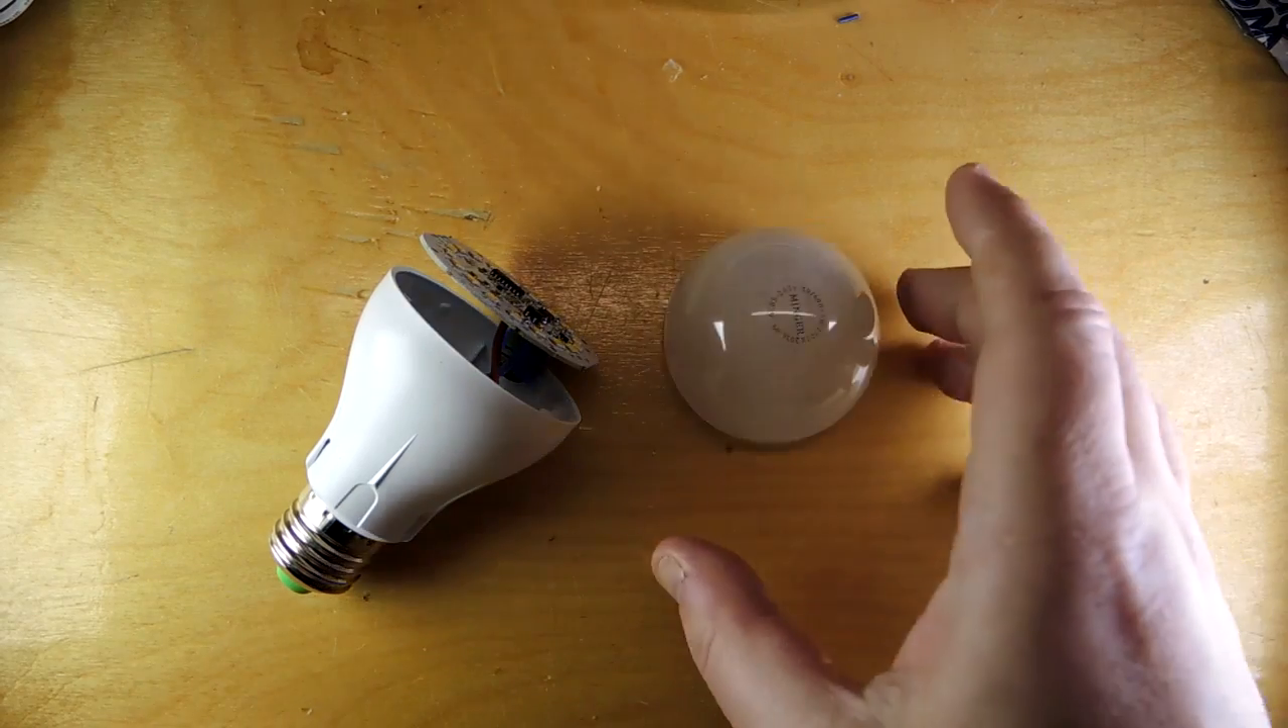So I just took the top off and there's a single circuit board.